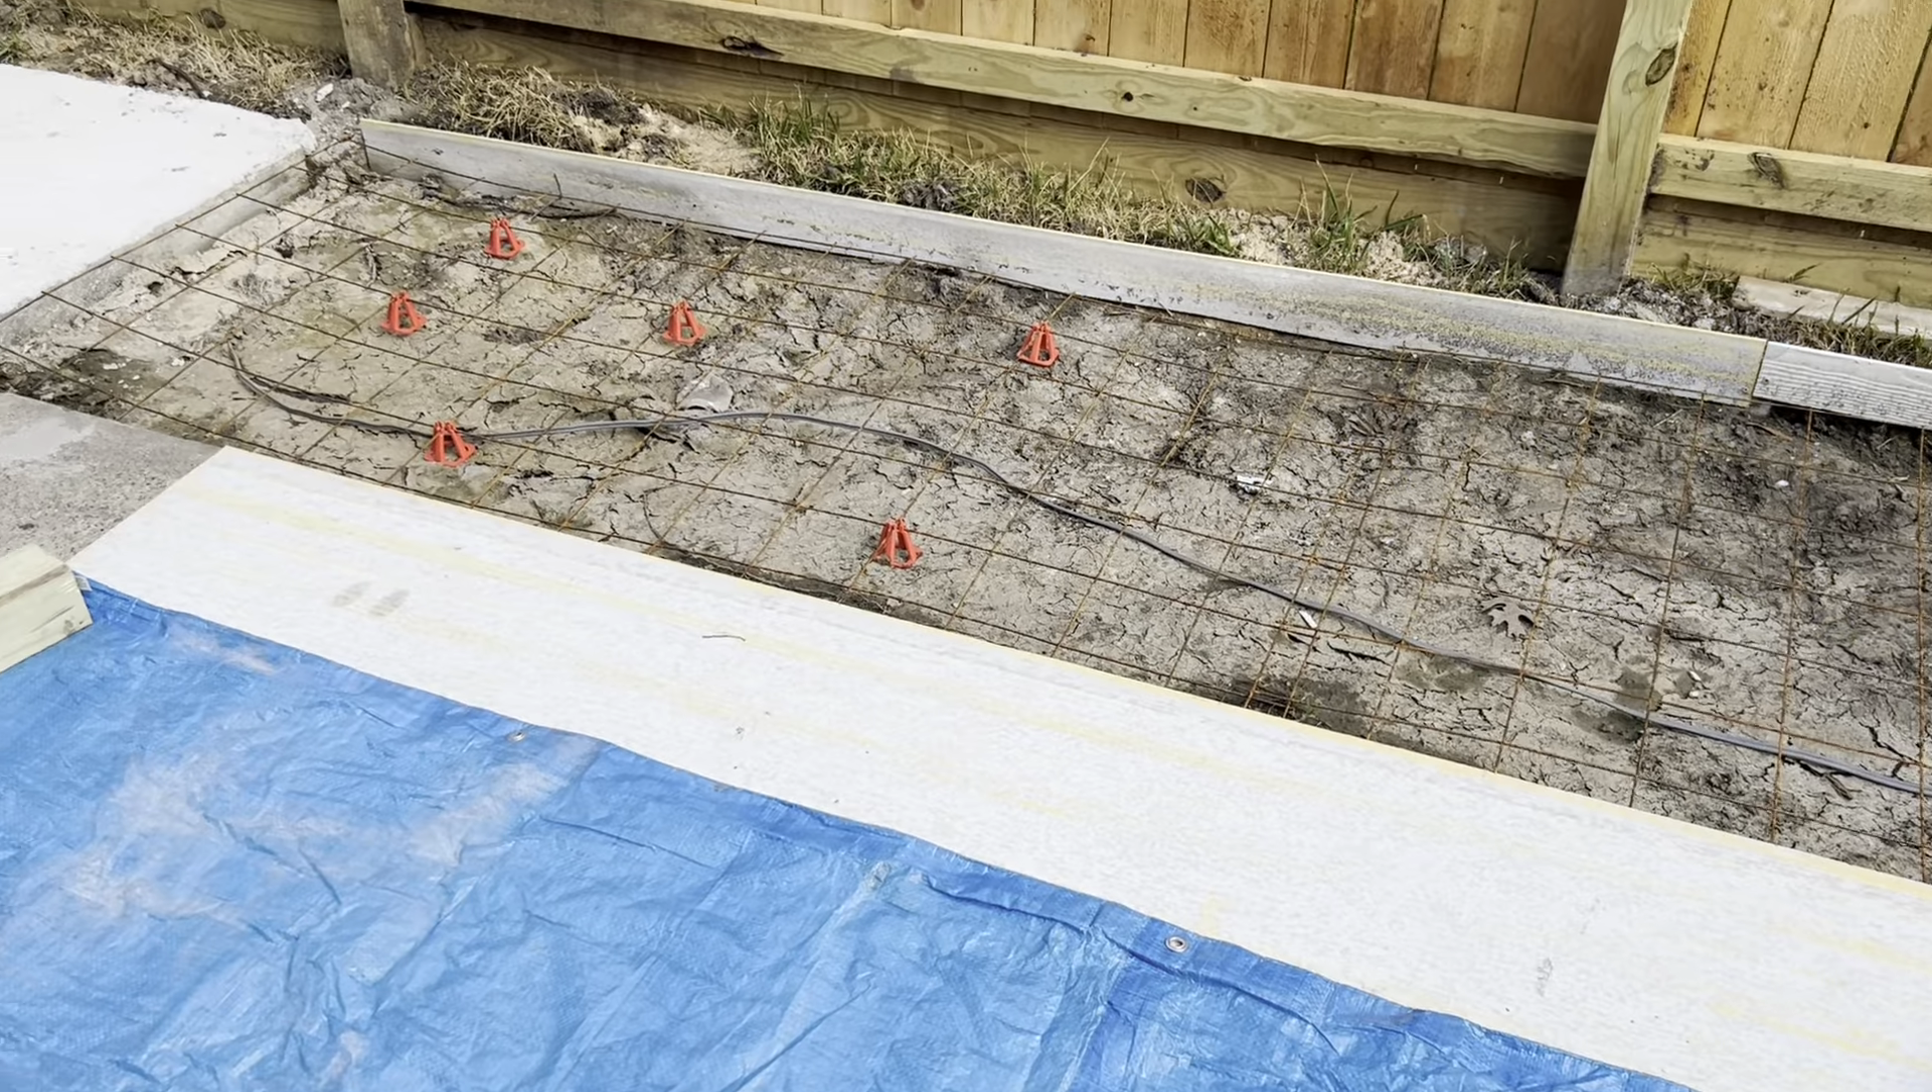All right, so we almost got it all formed up. Just putting a few little rebar chairs down.